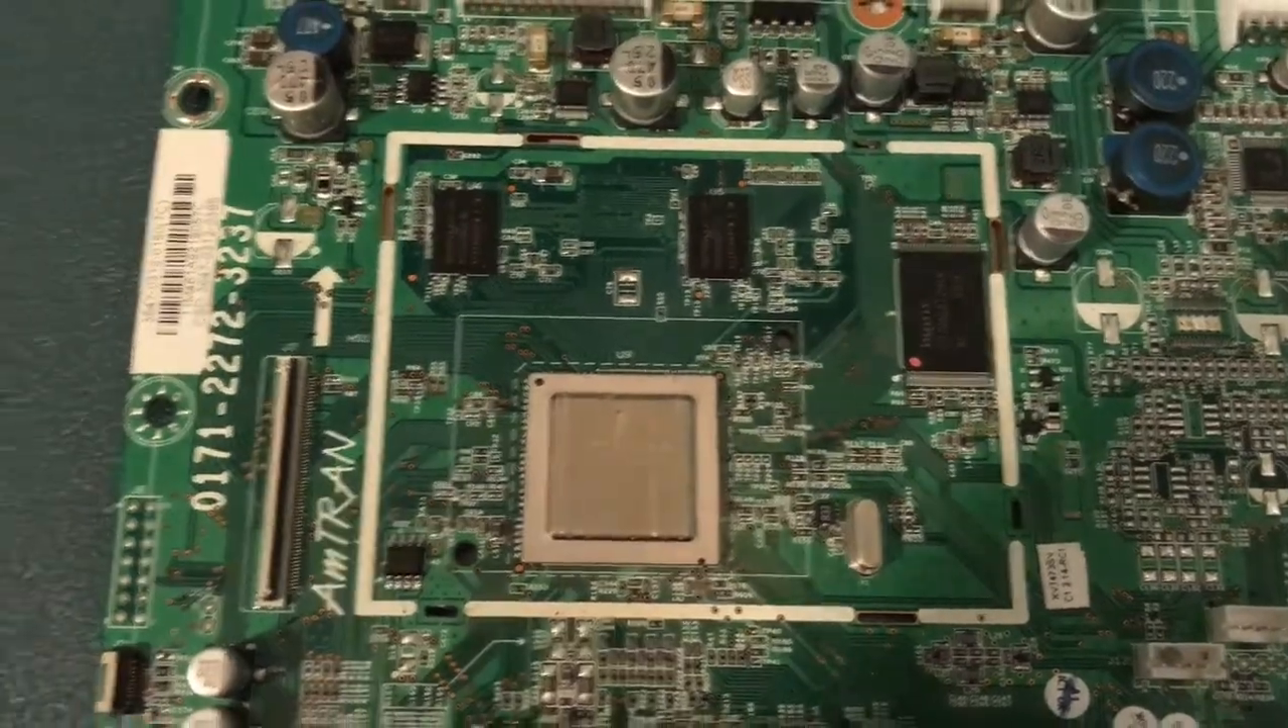So I'm going to show you I've taken off the heat sink on the processor.